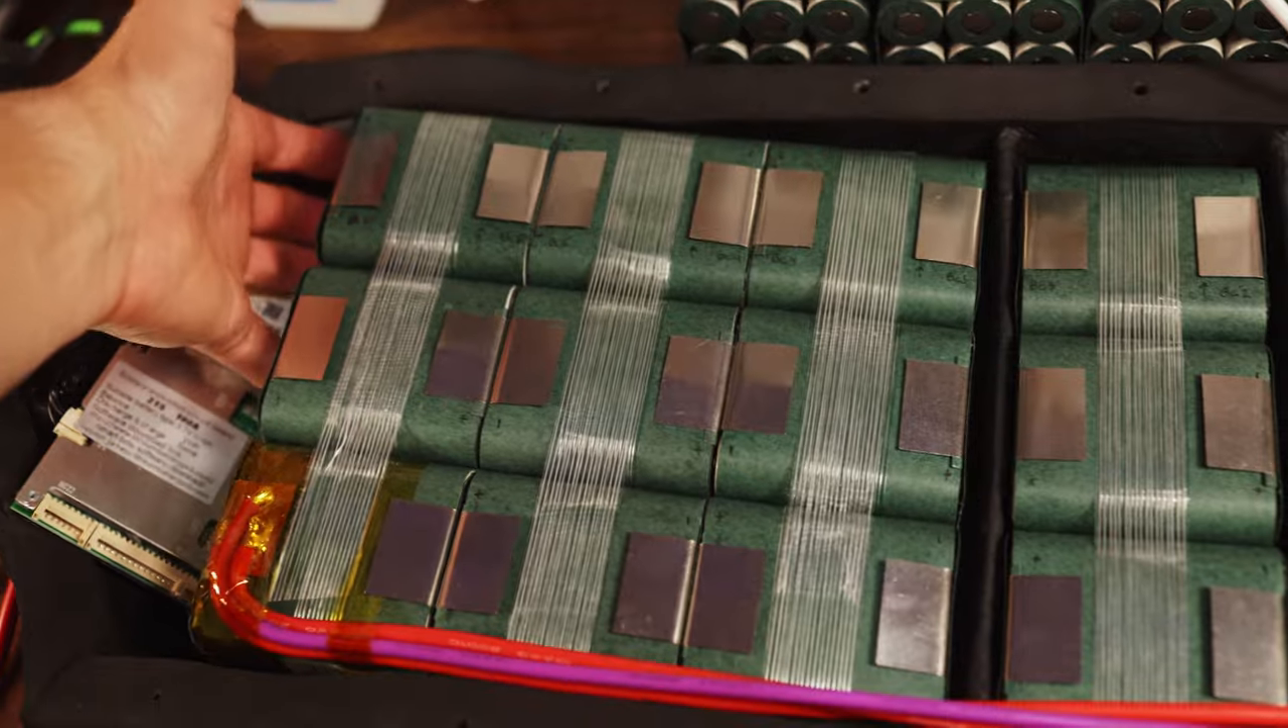All right, so we've got all of the packs taped up and all the tabs bent down.